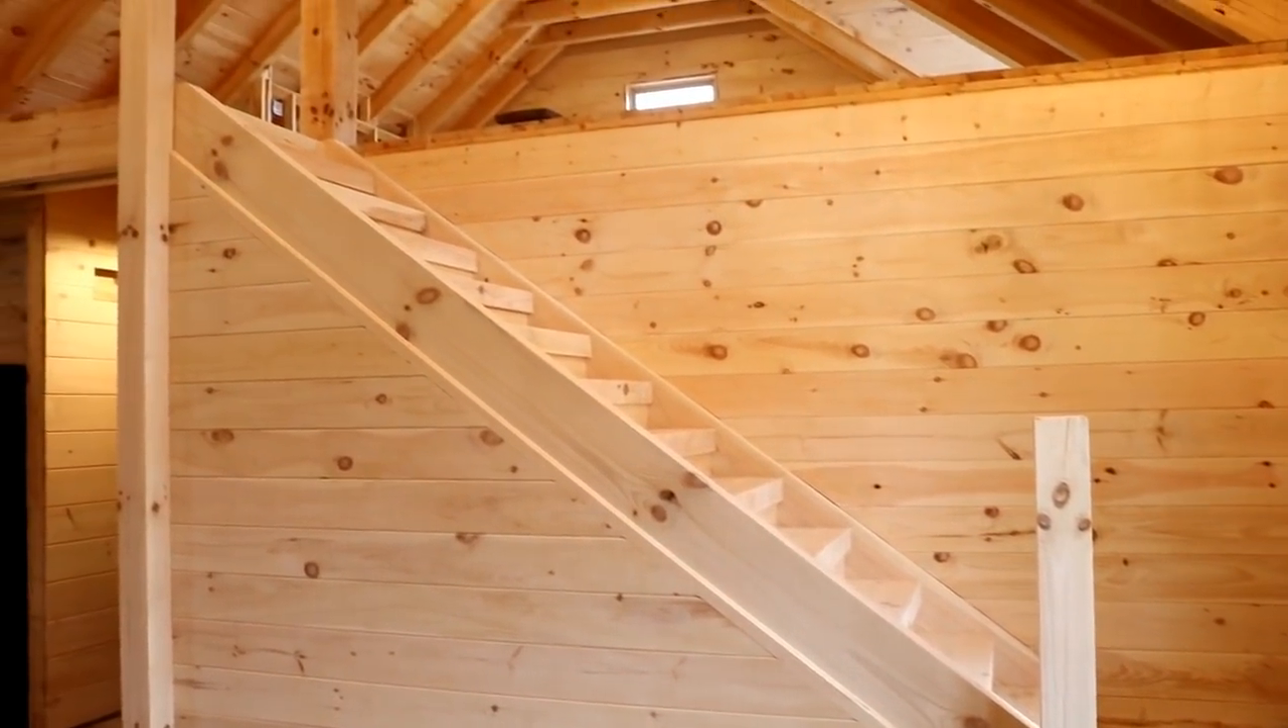As you can see we don't have any handrail on the staircase yet.